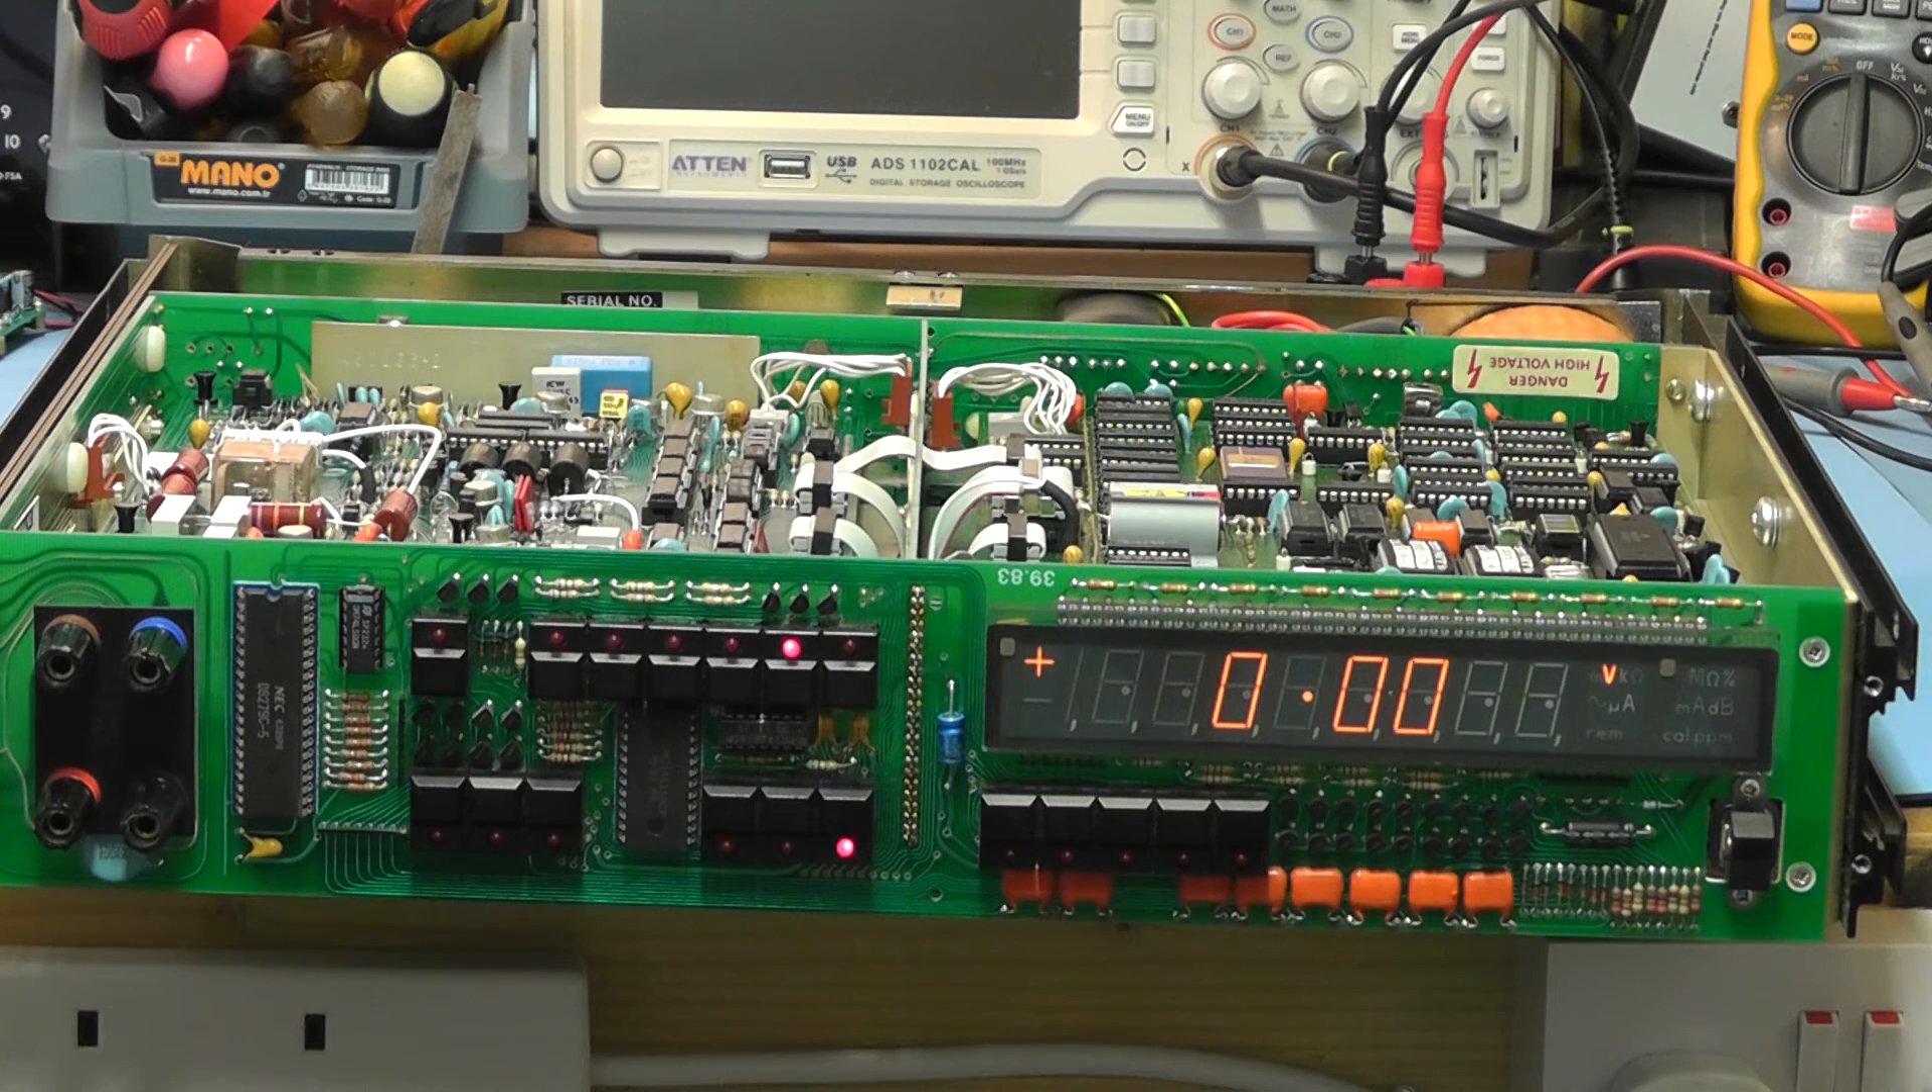I've just moved the the front panel of the meter so we have a clear view of the uh printed circuit board here.